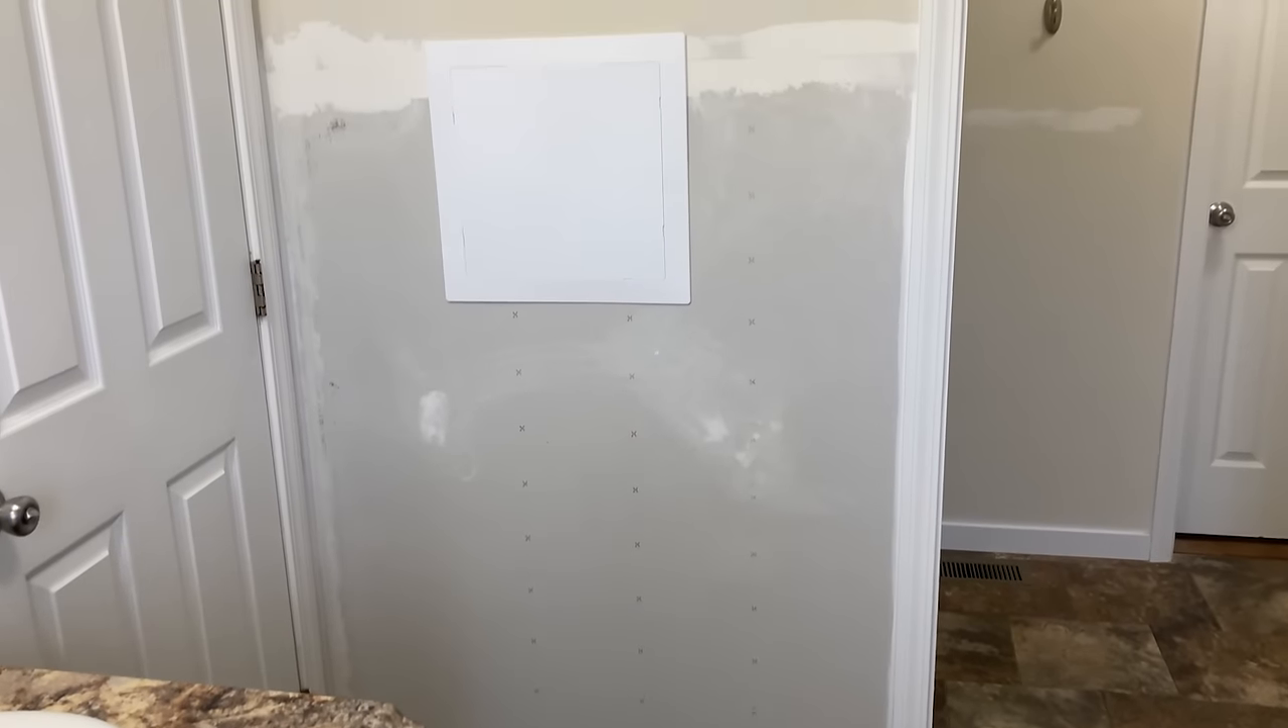When we reinstalled new sheetrock, we added this access panel from Lowe's so that if we had any future leaks, we would easily be able to get to them without having to replace the sheetrock.